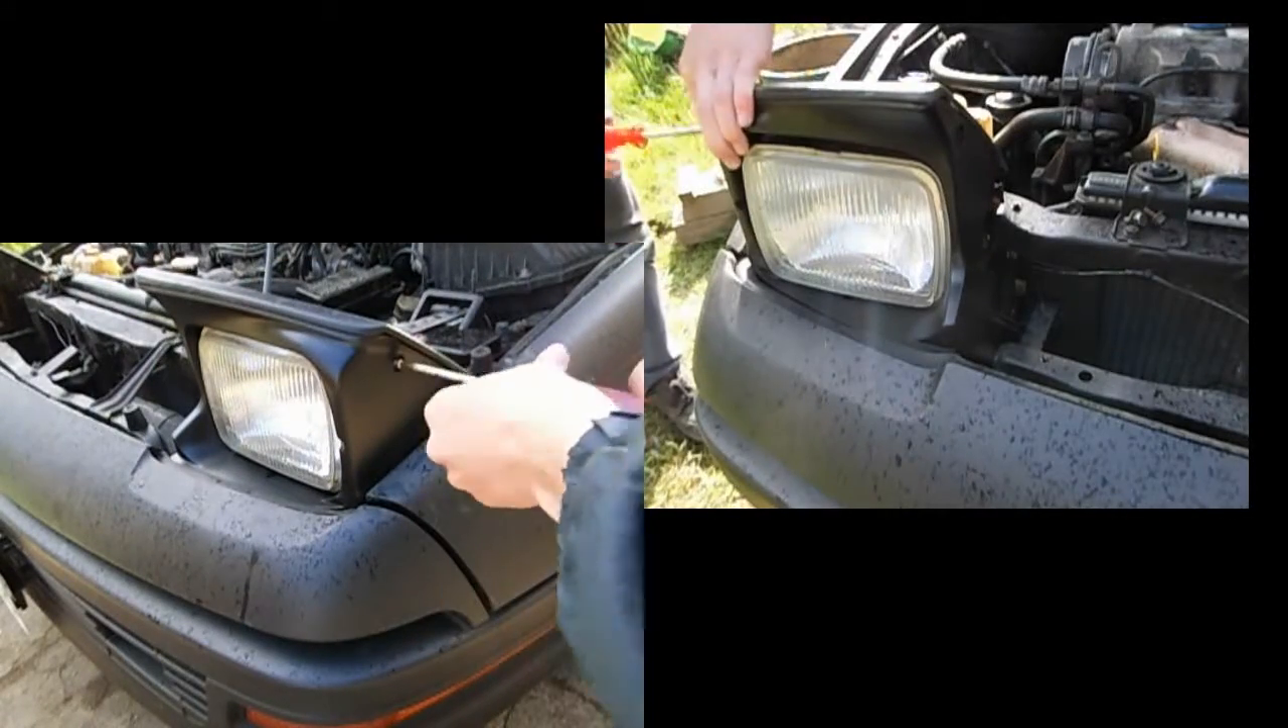I put the plastic covers back on the lights.